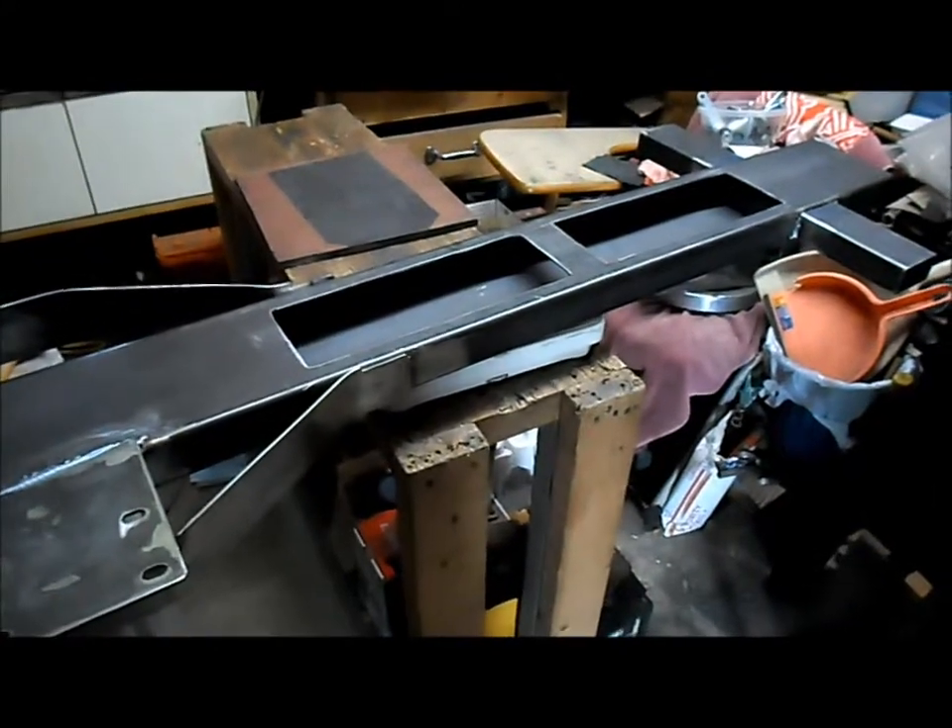Well, we've got our main backbone frame, chassis, whatever you want to call it, together.